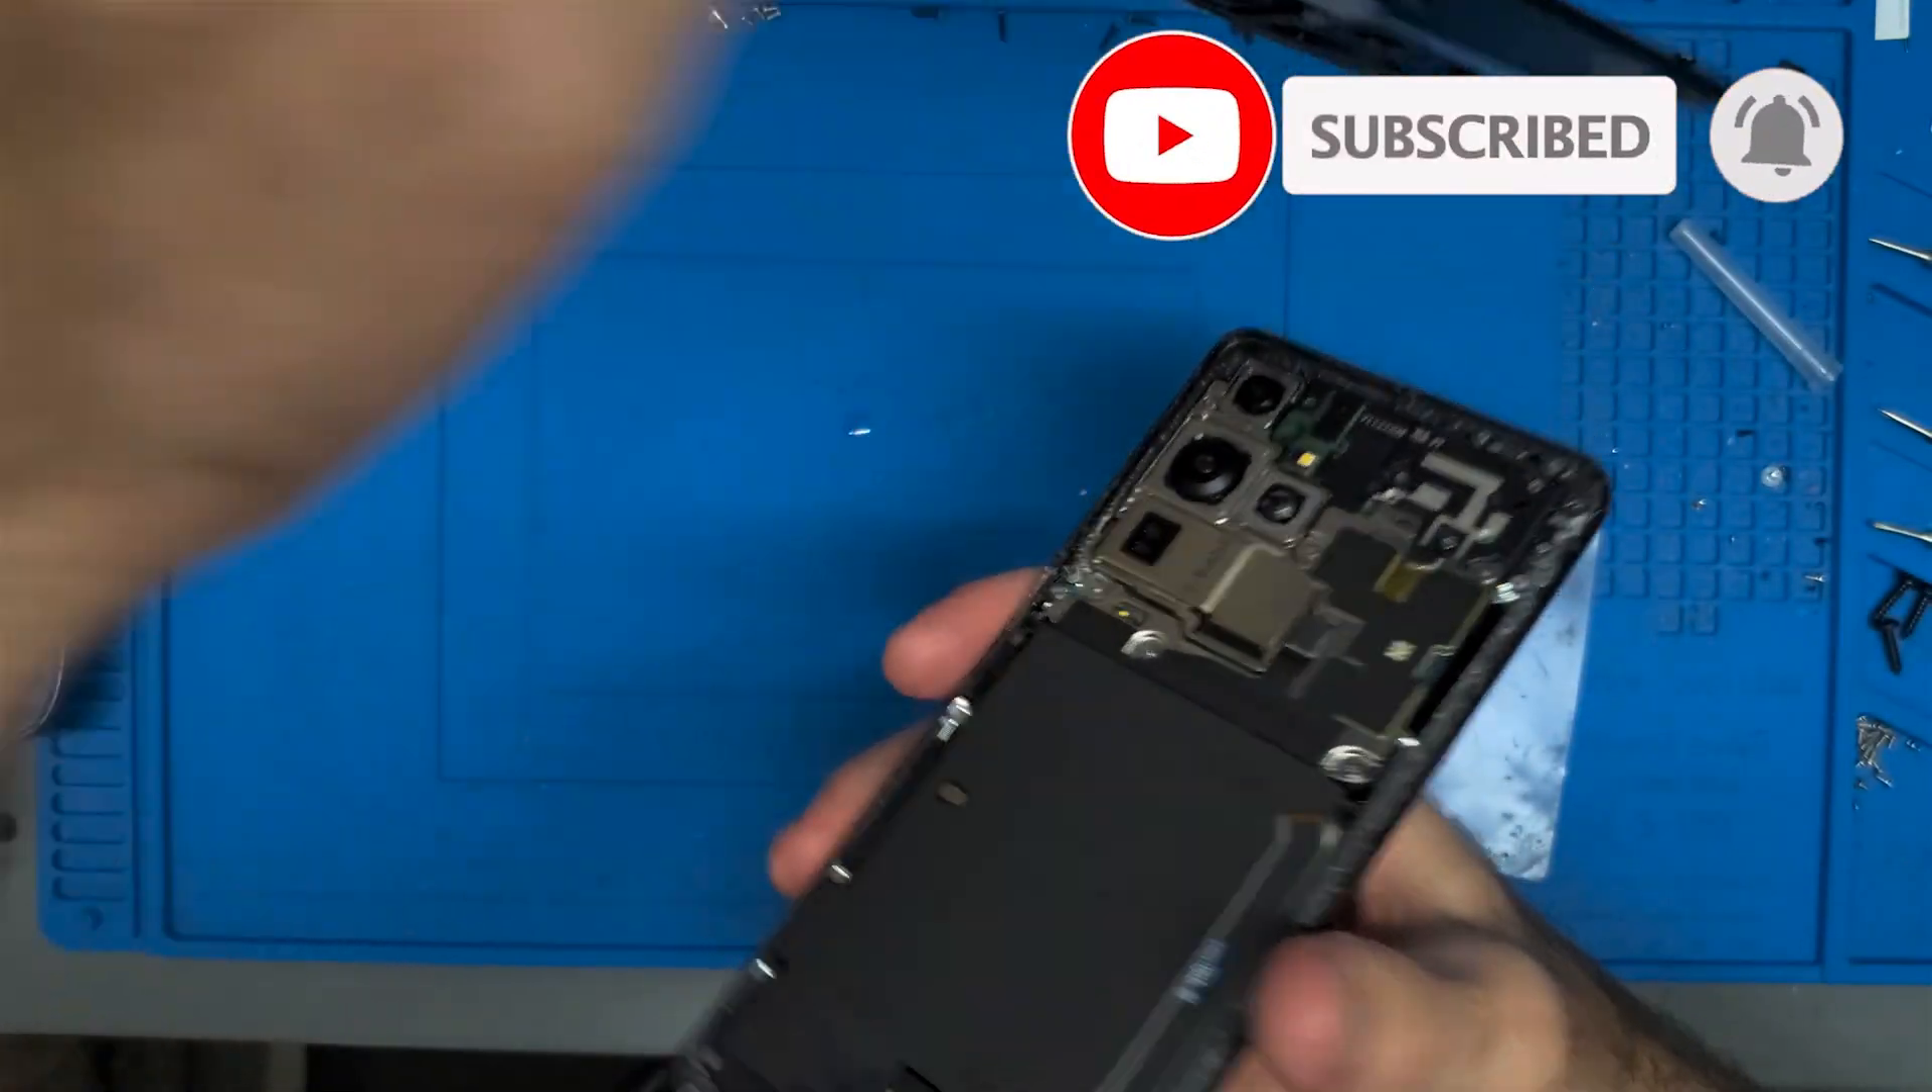And there we have it back cover off.